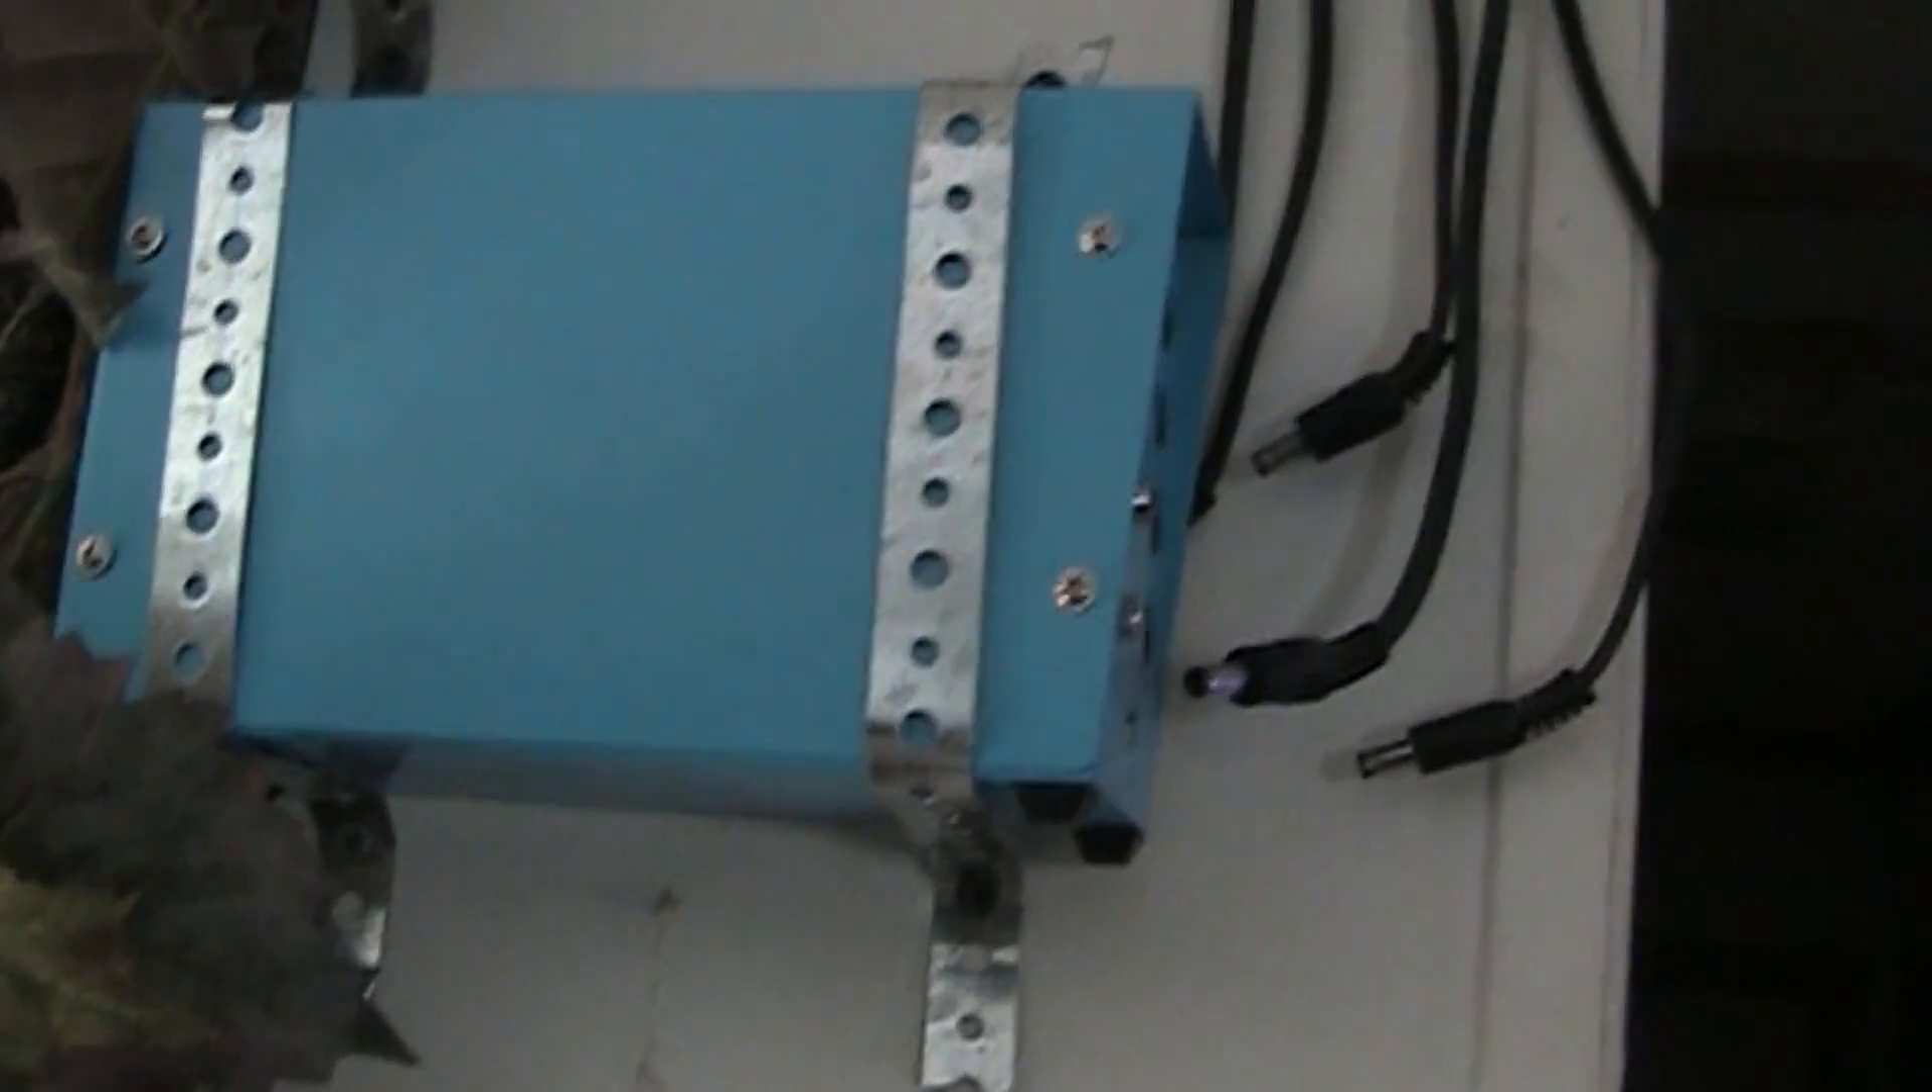I got the battery box back on the wall here.